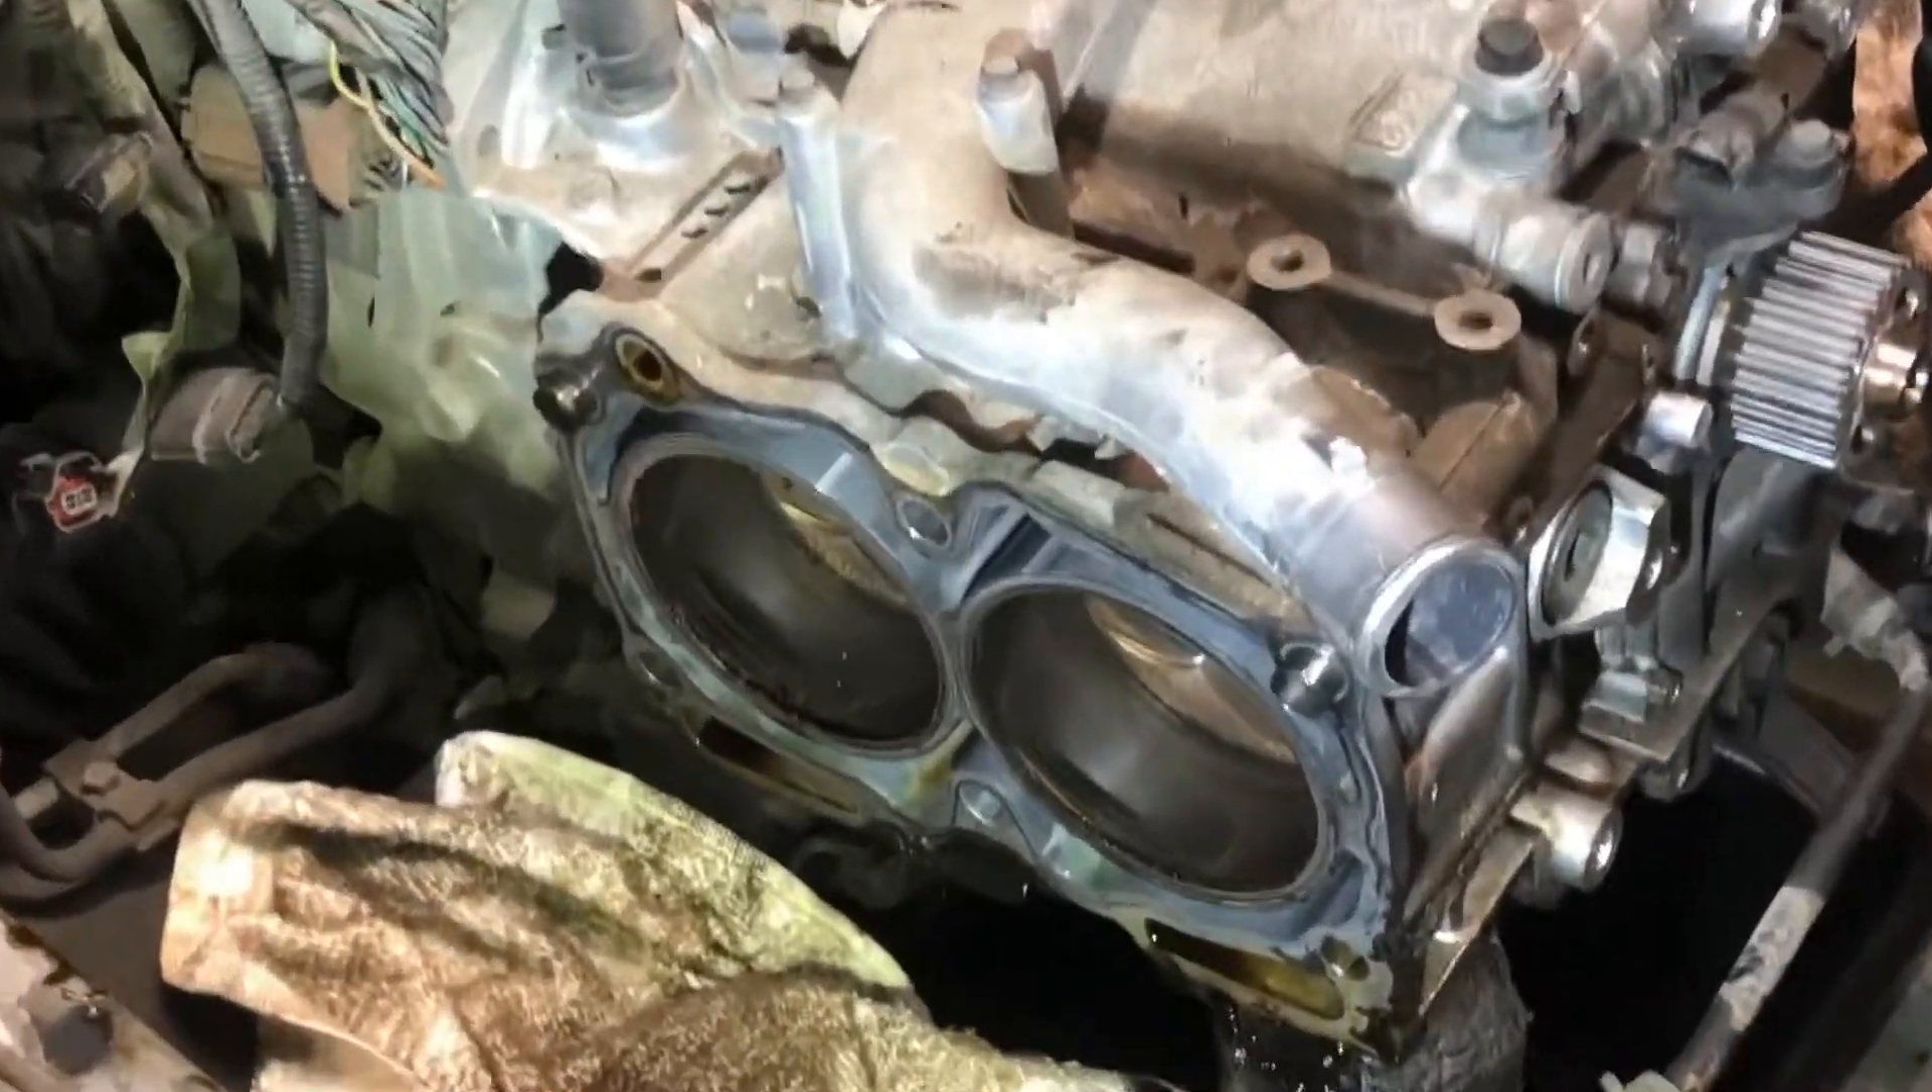All right, y 'all. We got the heads off.